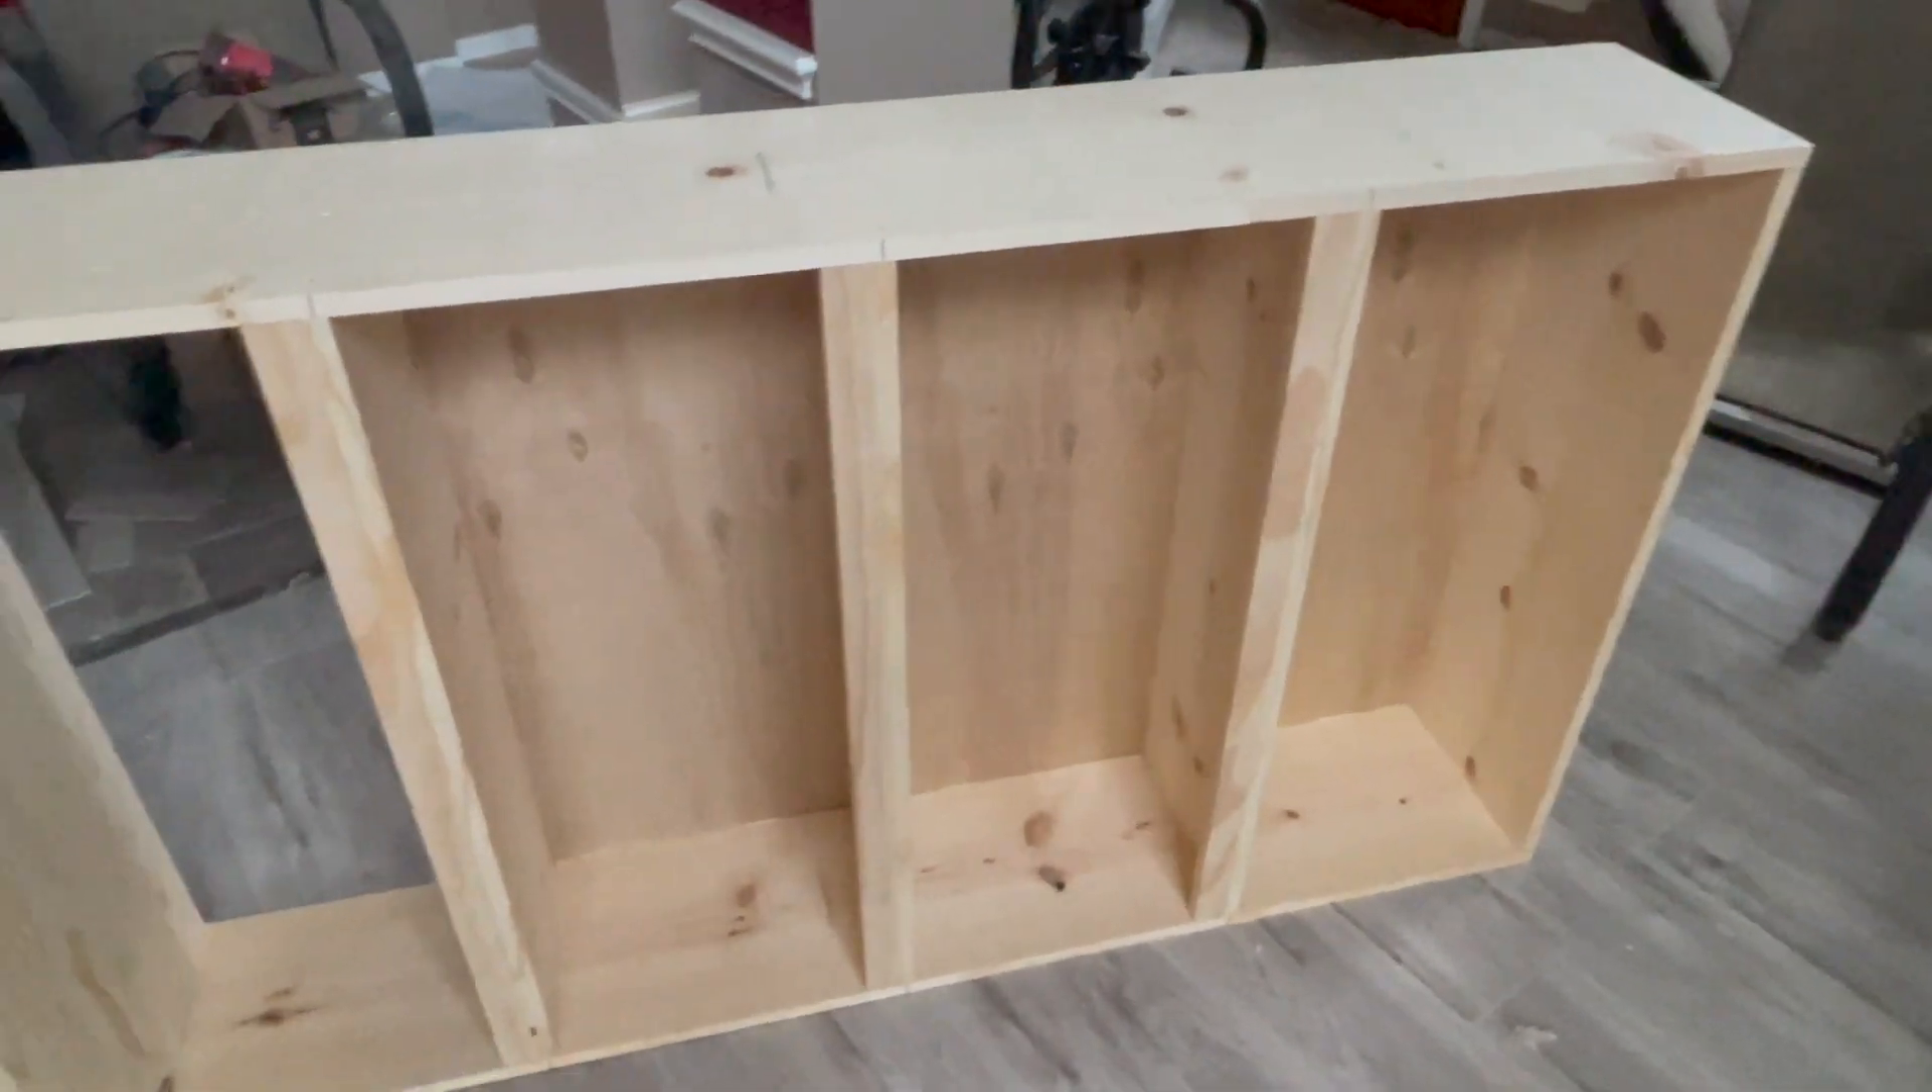There we have partially built bookcase.